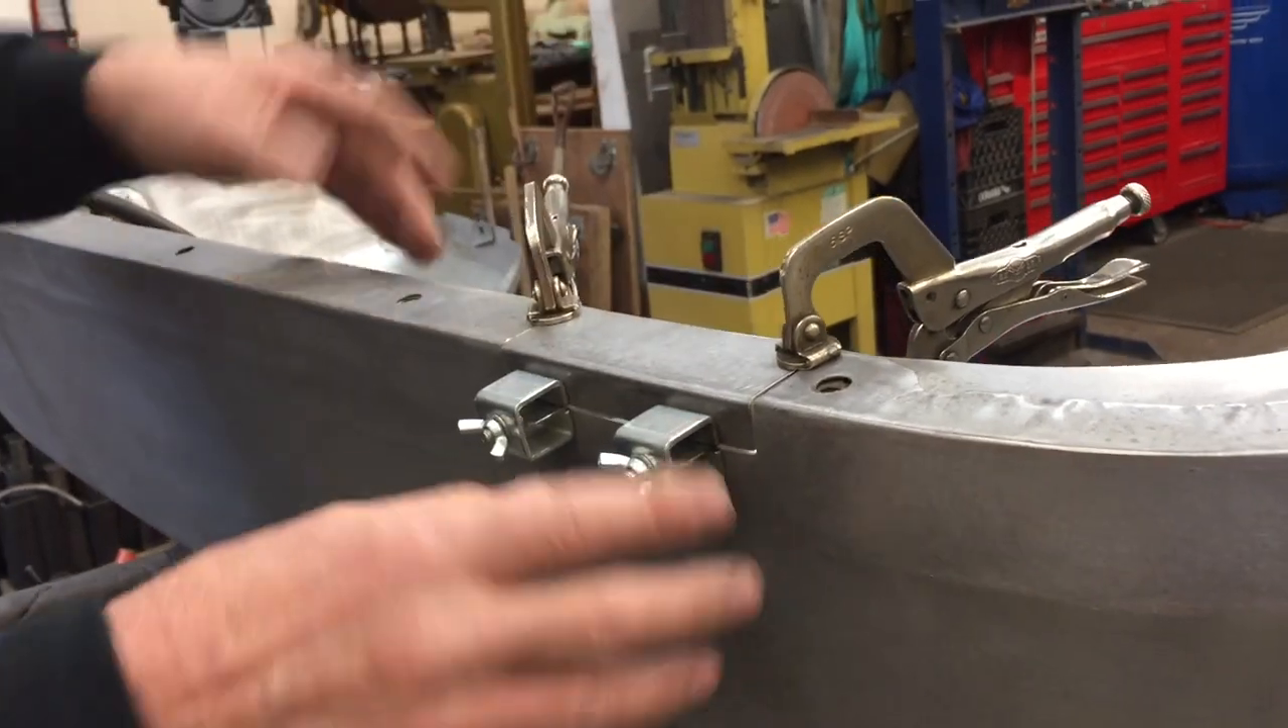I got this just clamped in together. And look at how strong the fender is already. It's not even welded.